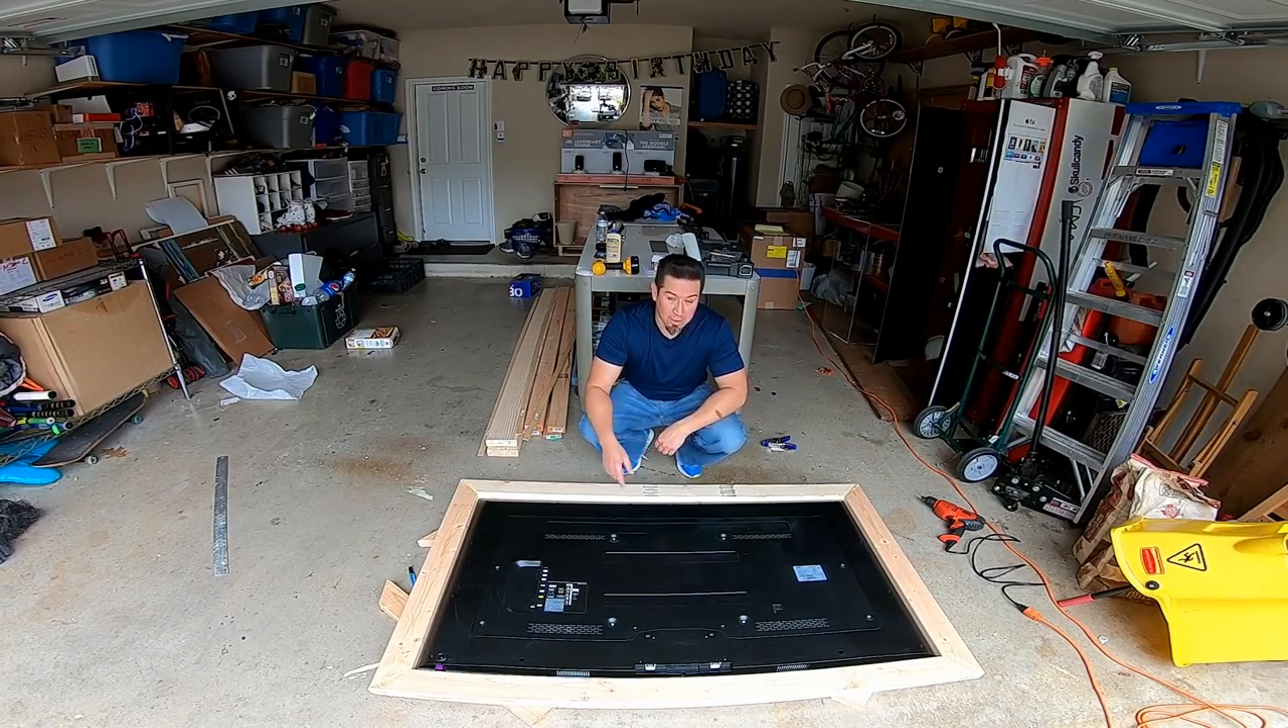So now that the frame is built out and glued, I went ahead and did another fit.